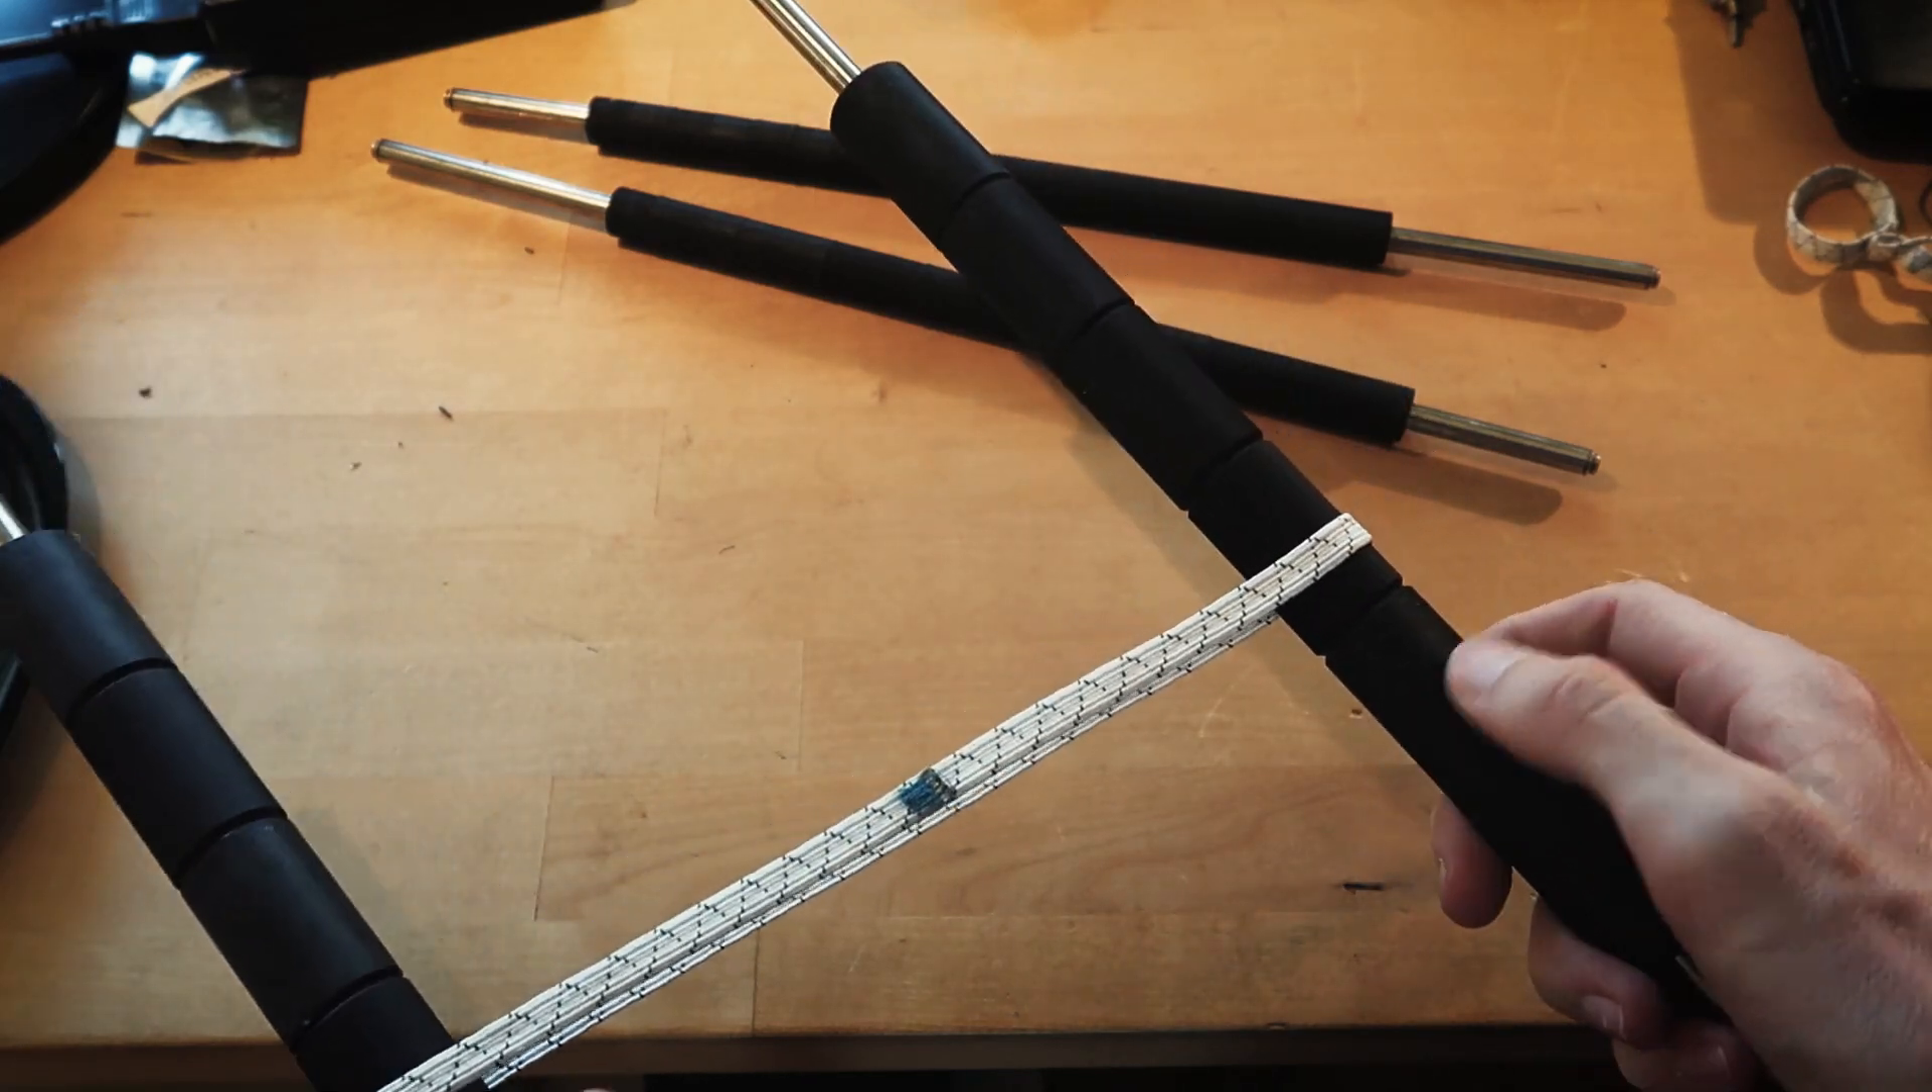So here are the axles with the rubber cylinders on and this is how it's going to work.